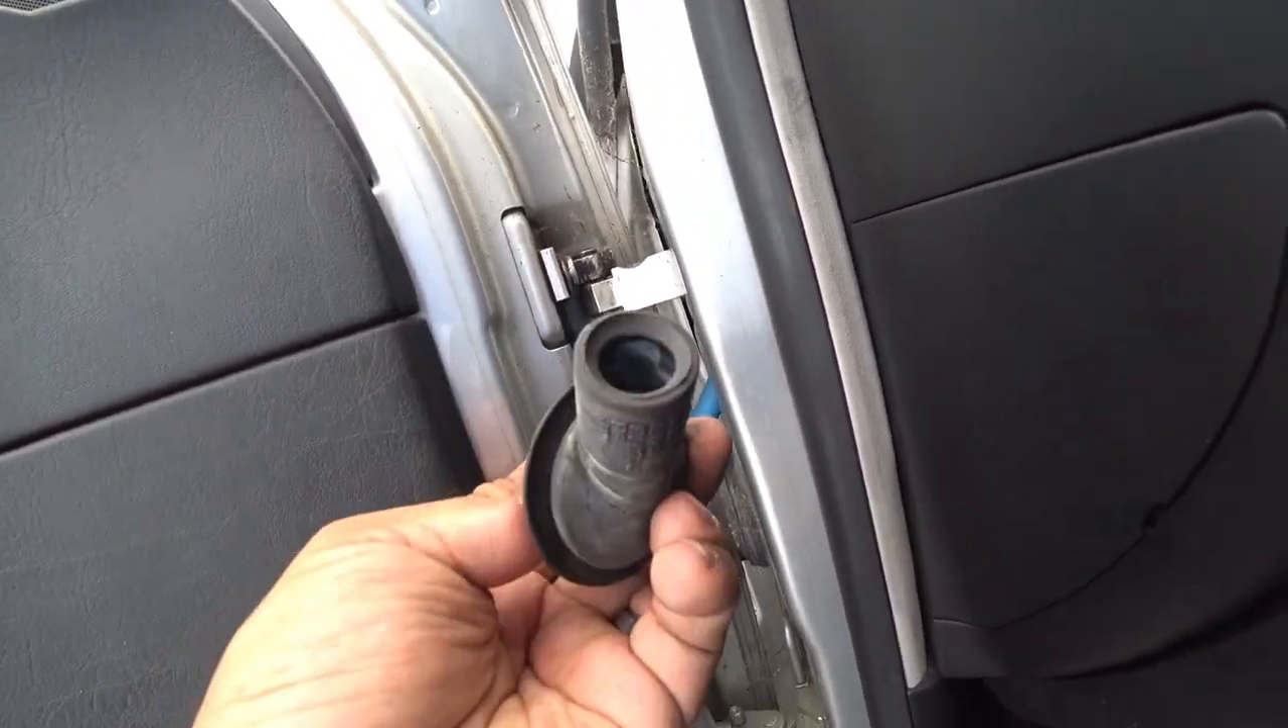So you'll see here, I pulled out the drain tube for the driver's side.